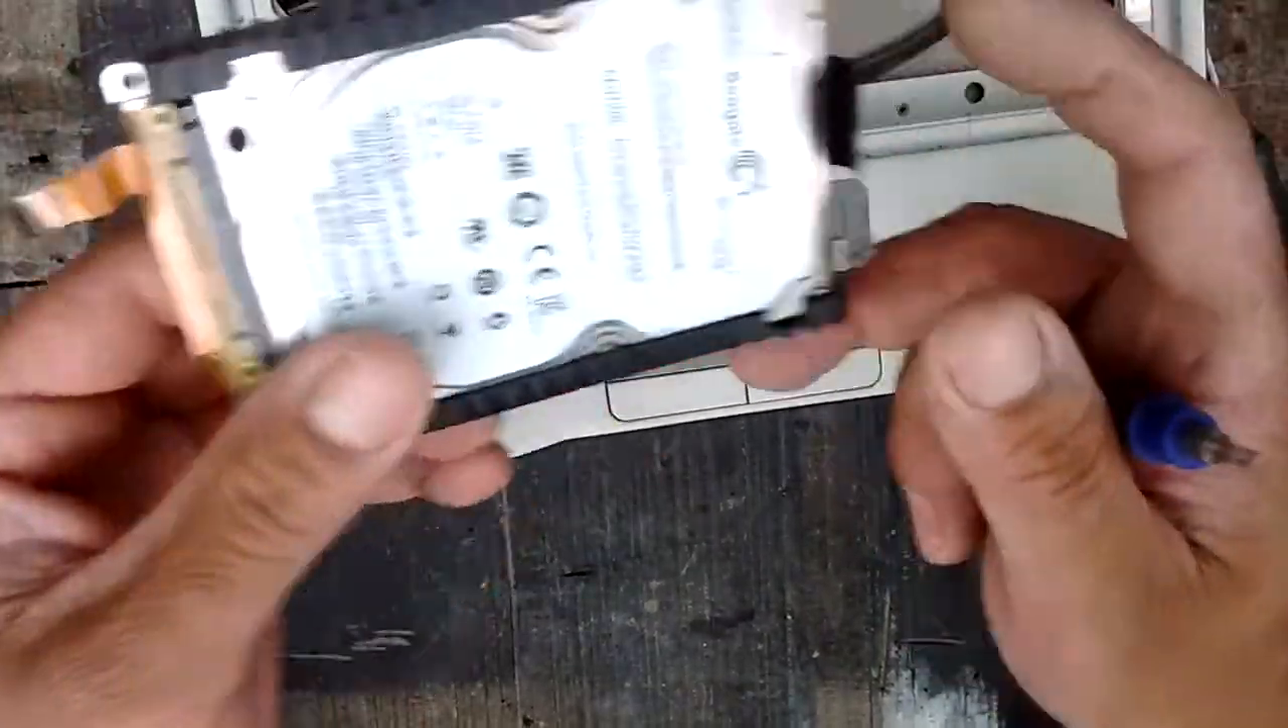Ya tenemos el disco rígido suelto.